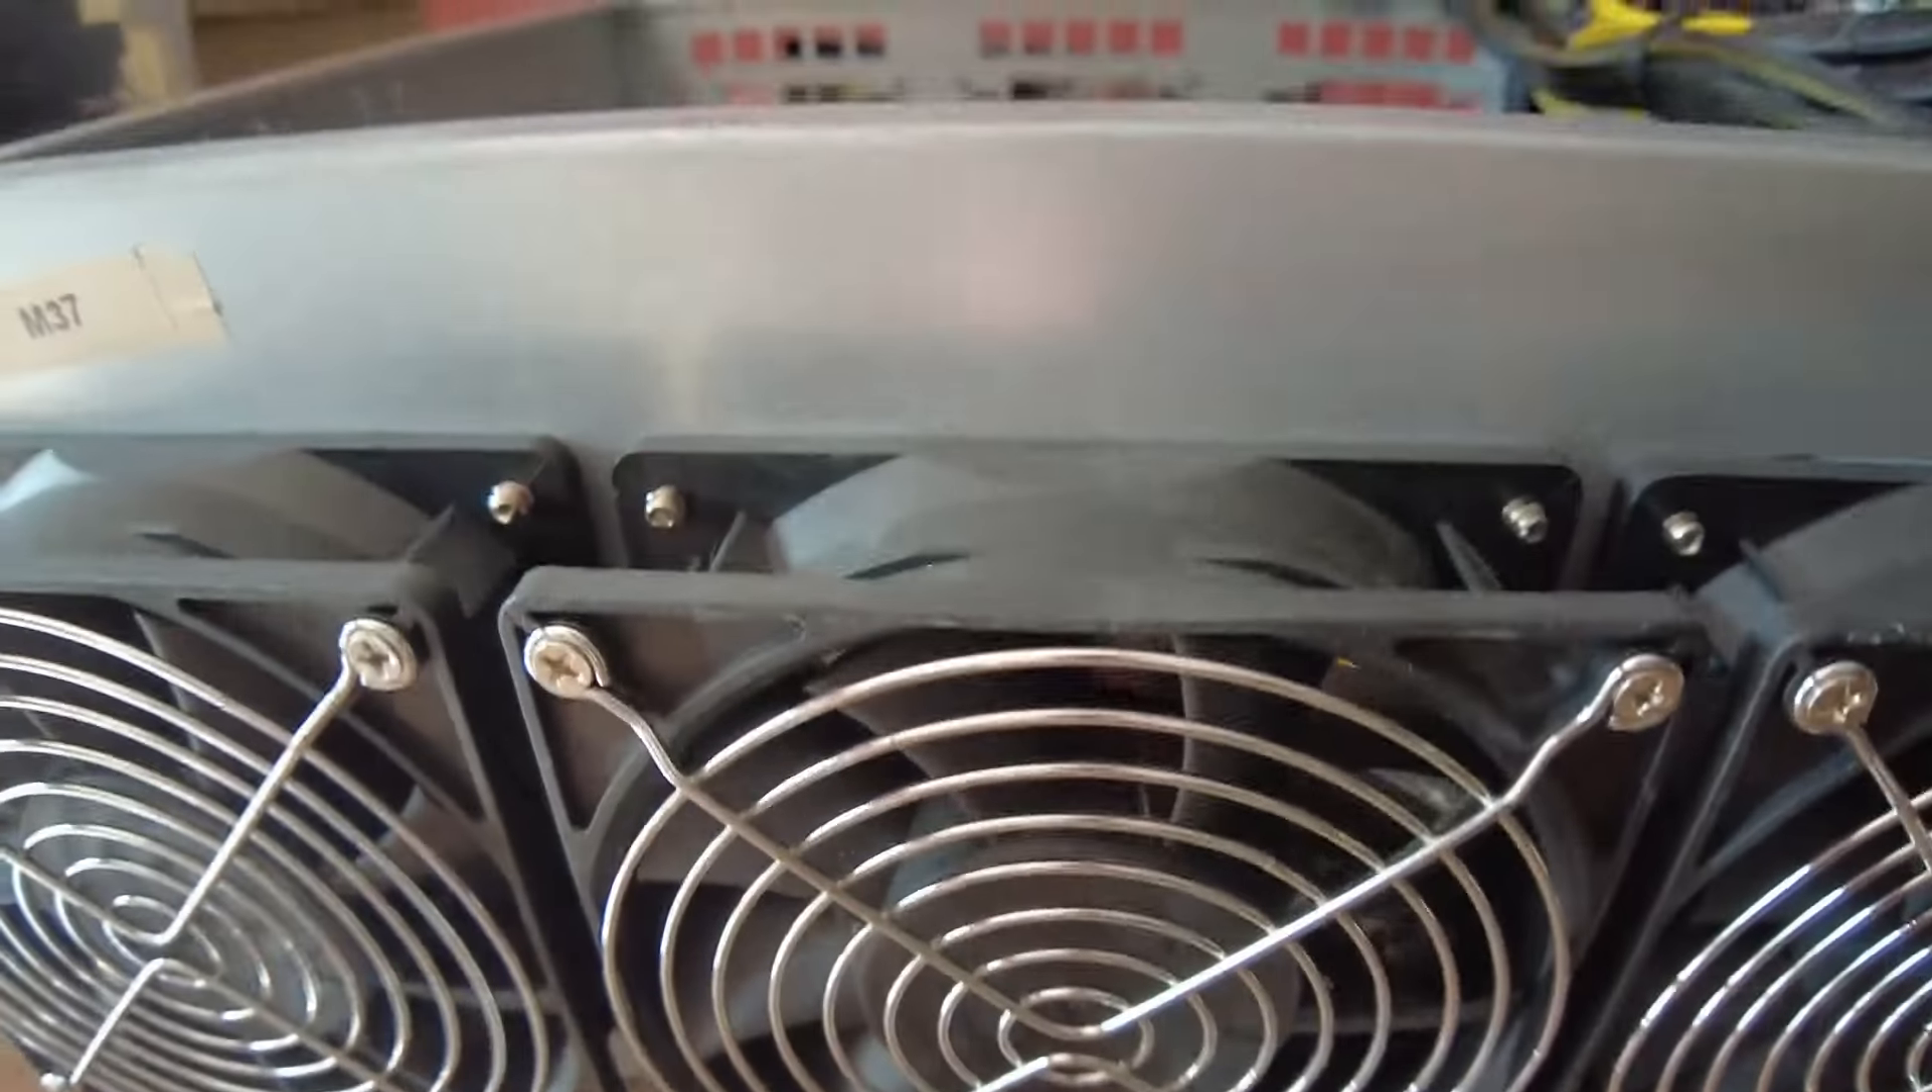All righty the fans are flipped around on the outside and all screwed in.